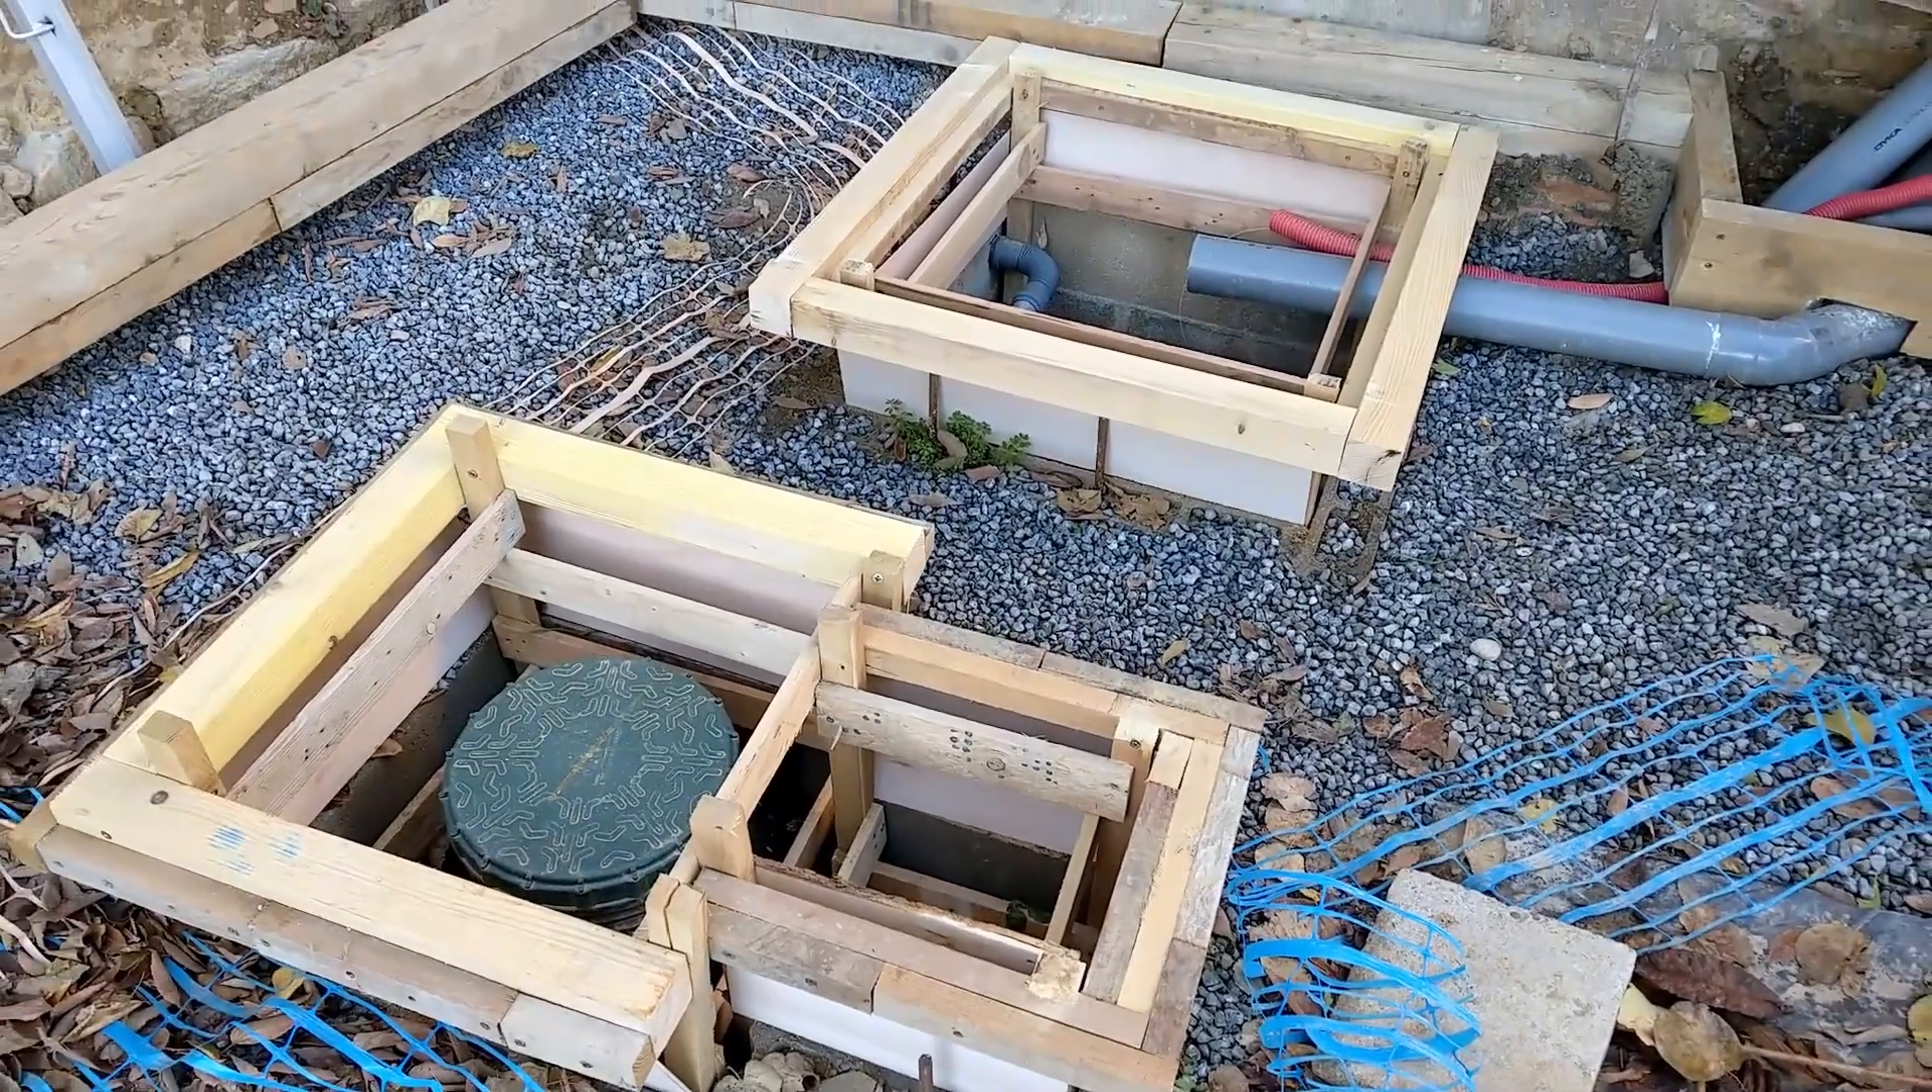I've made the structures that will hold up the access panel covers over top of the pits.